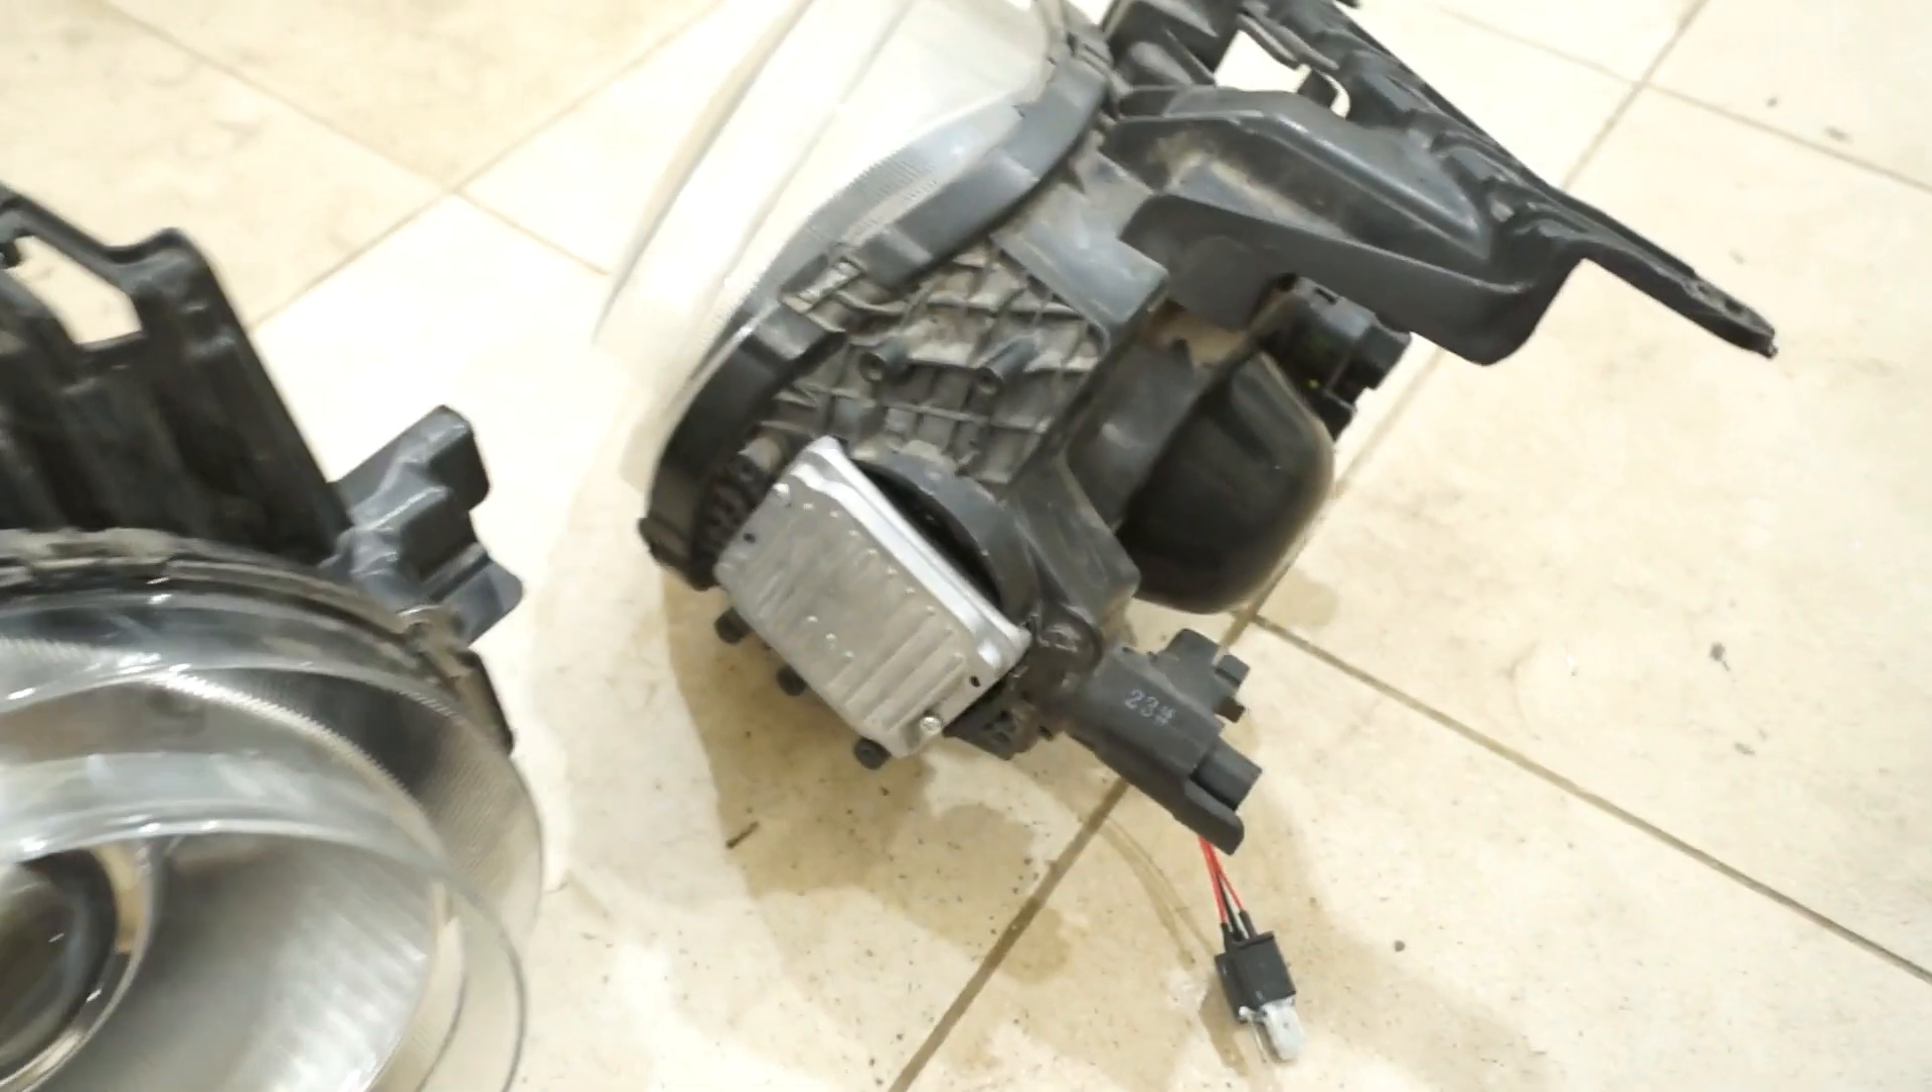Итак у нас фары собраны отполированы вот таким образом установлены блоки.